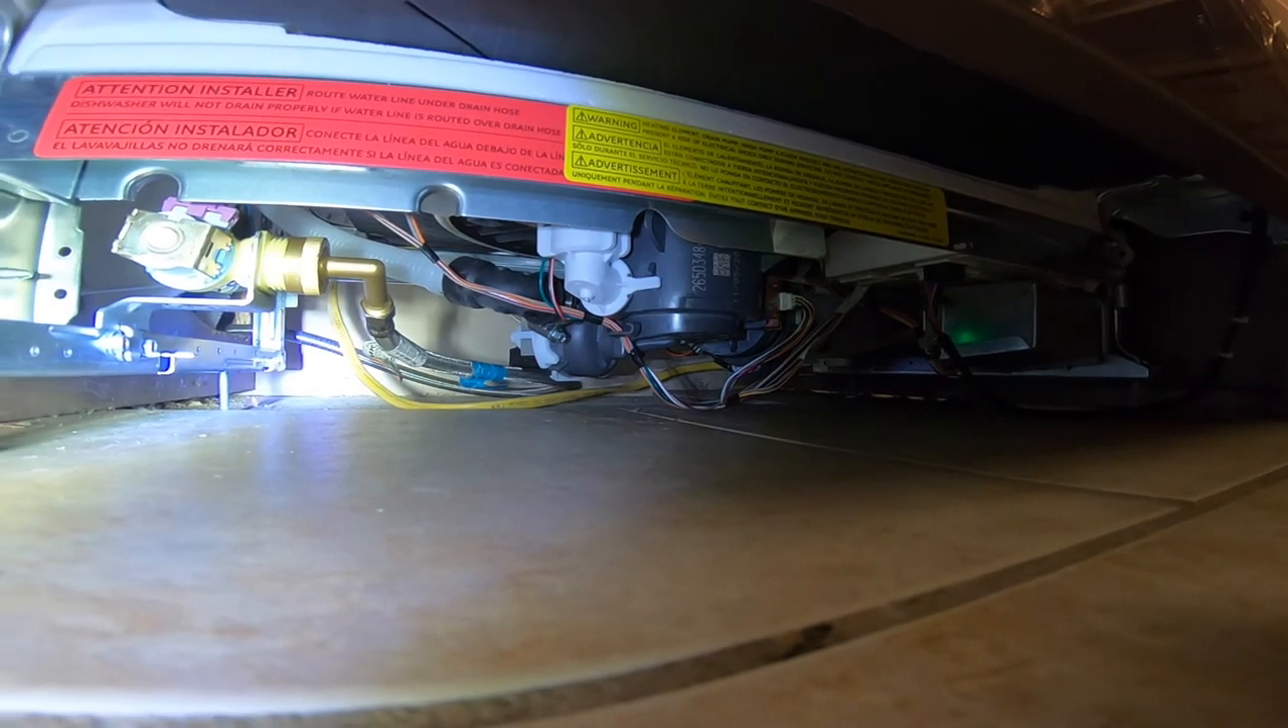I haven't put the cover back on to reduce the noise.